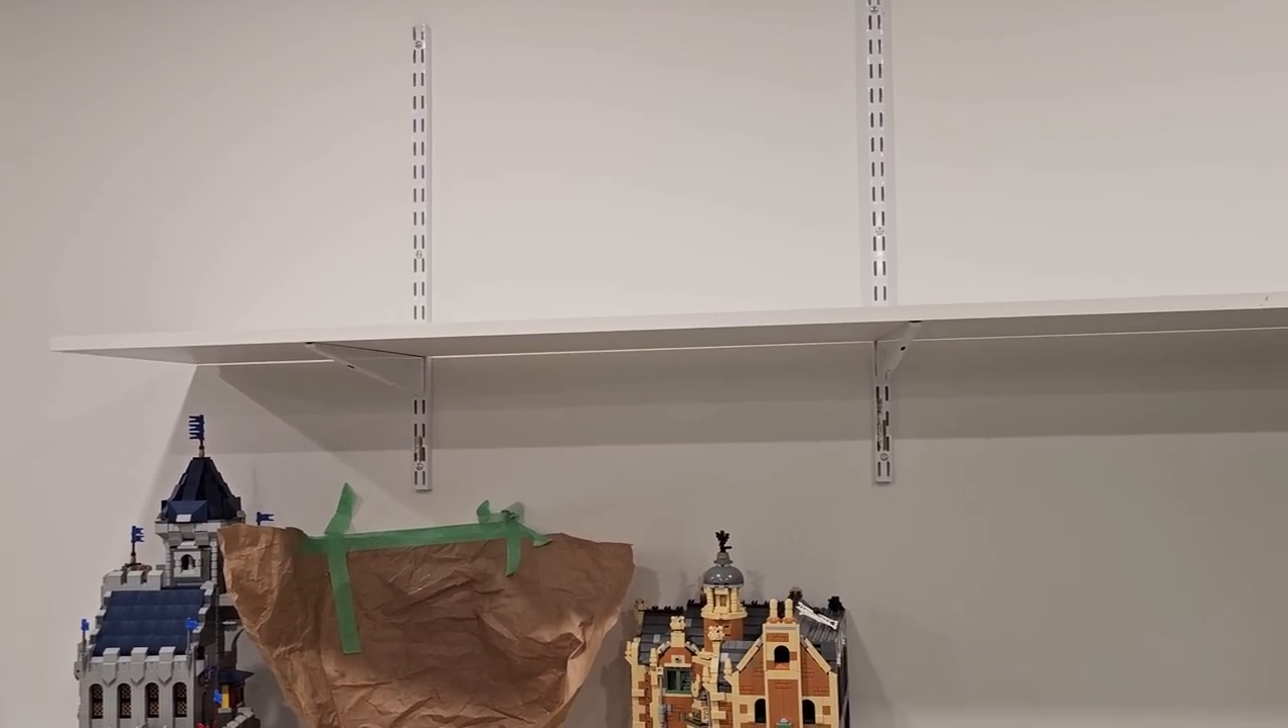So there's the first shelf installed.